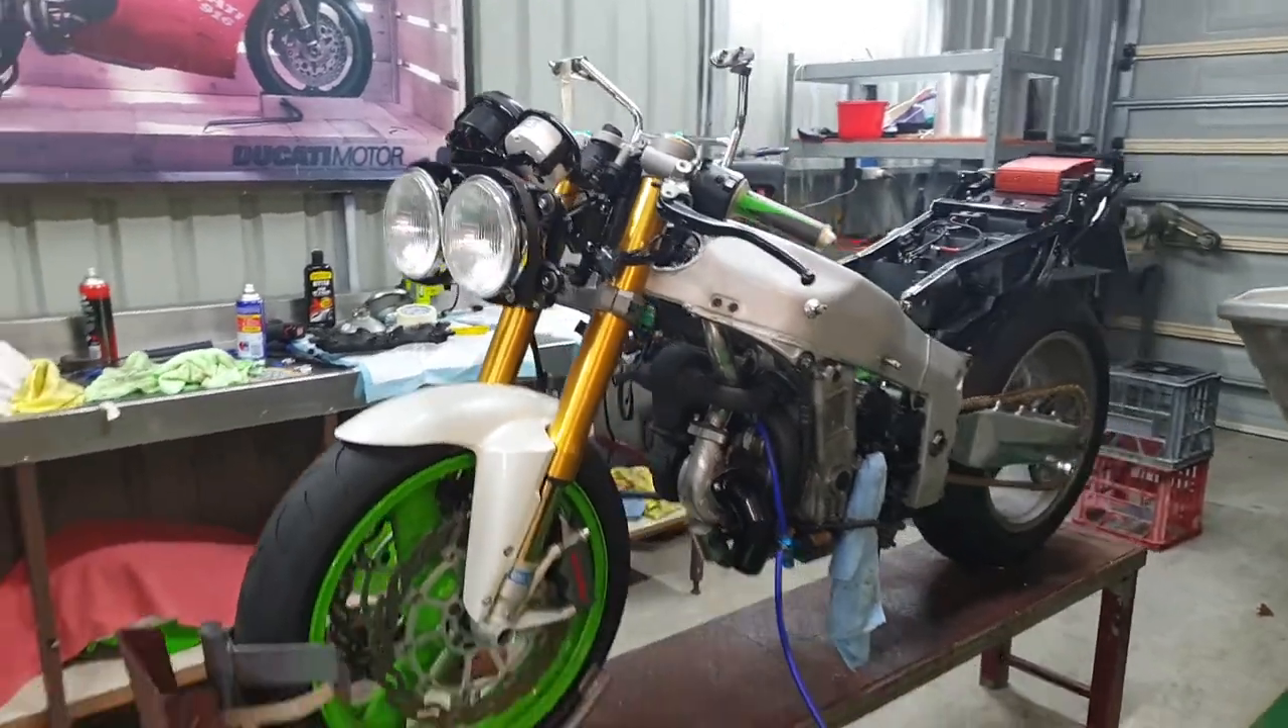So there it is with the headlights mounted definitely got the ZXR look now.